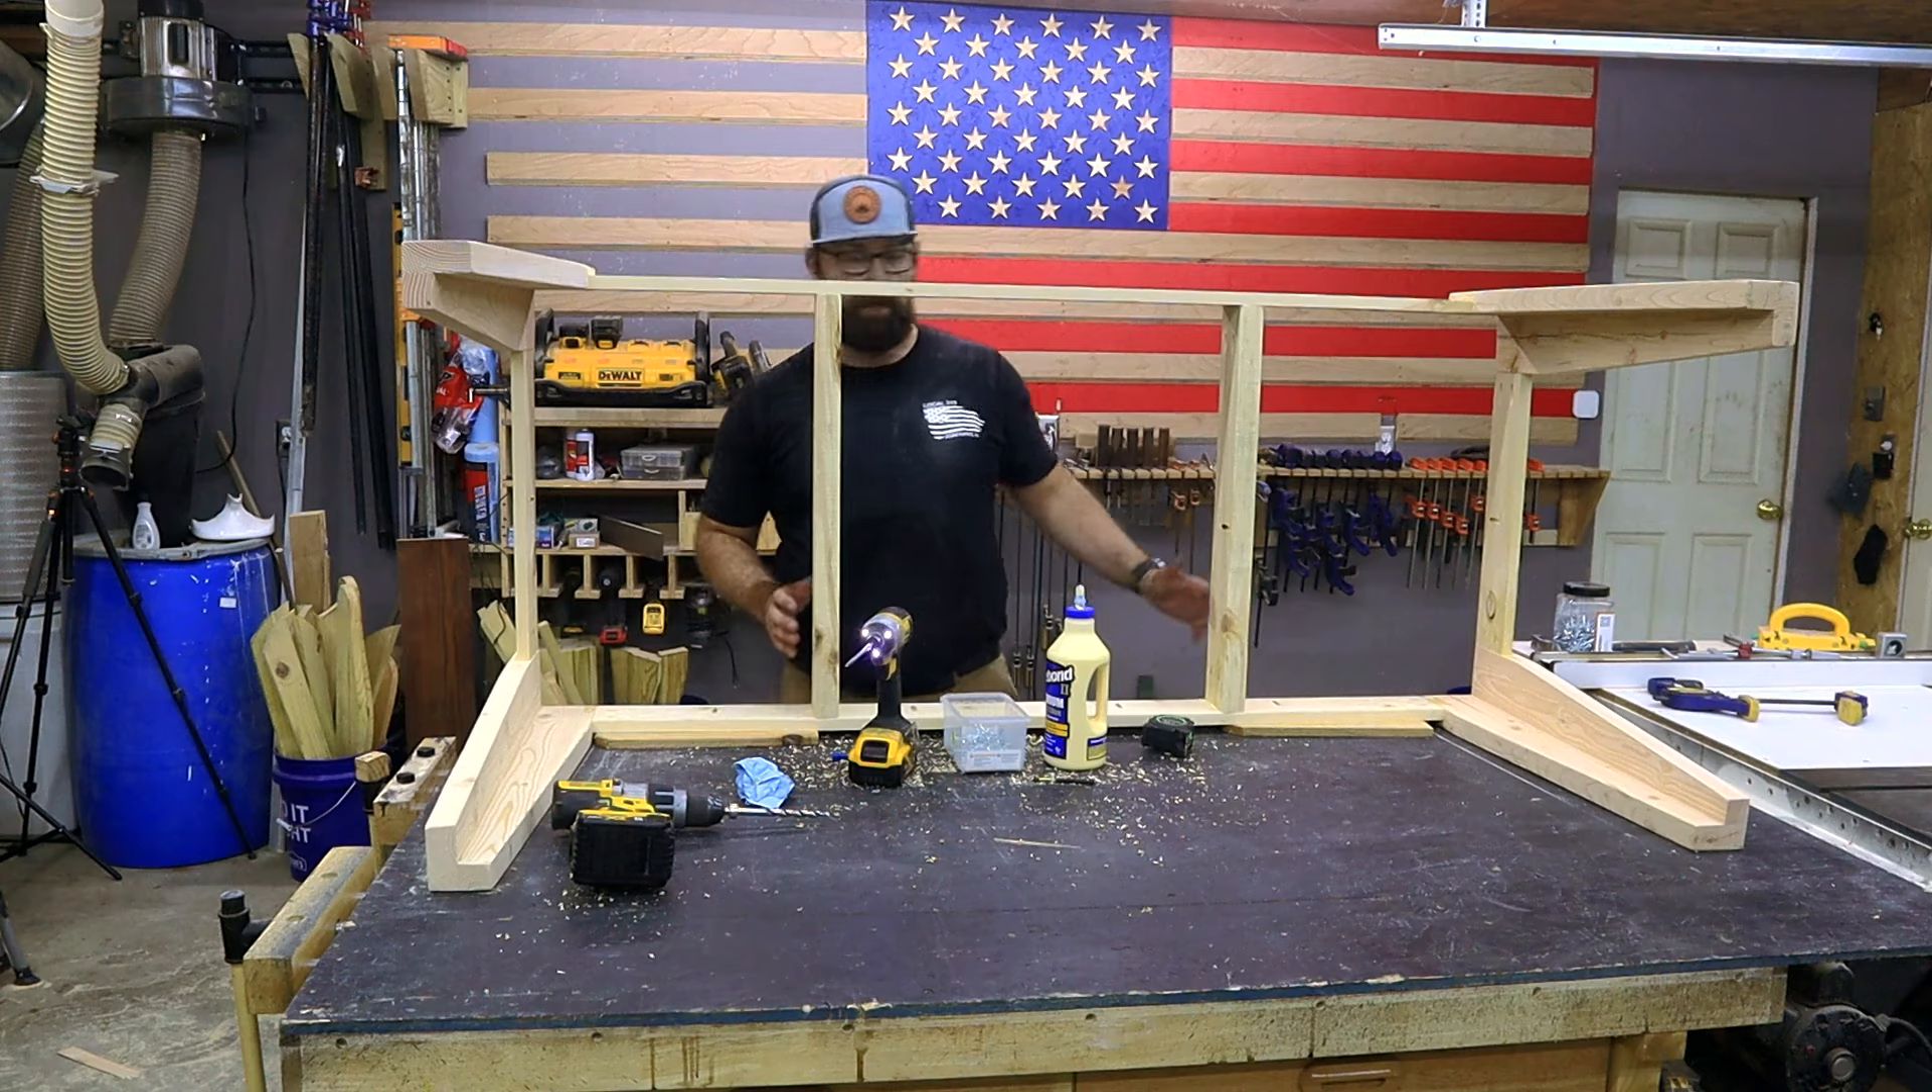Well here is our base completely made up. You can see that it is nice and sturdy.